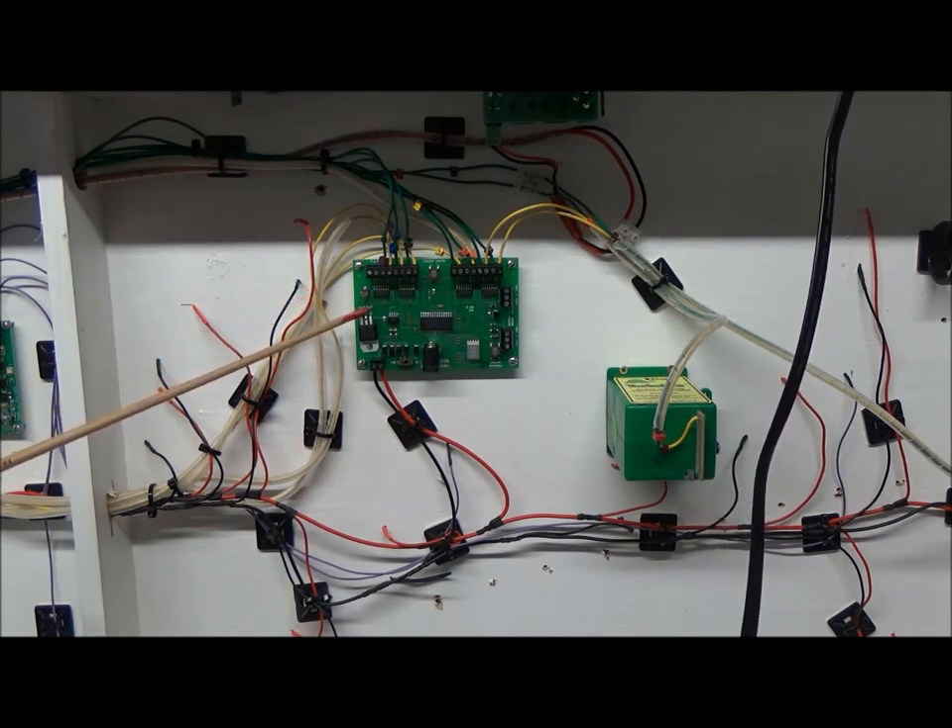So as you can see I've installed the new switch 8 mark 2 all the connections are all the same.